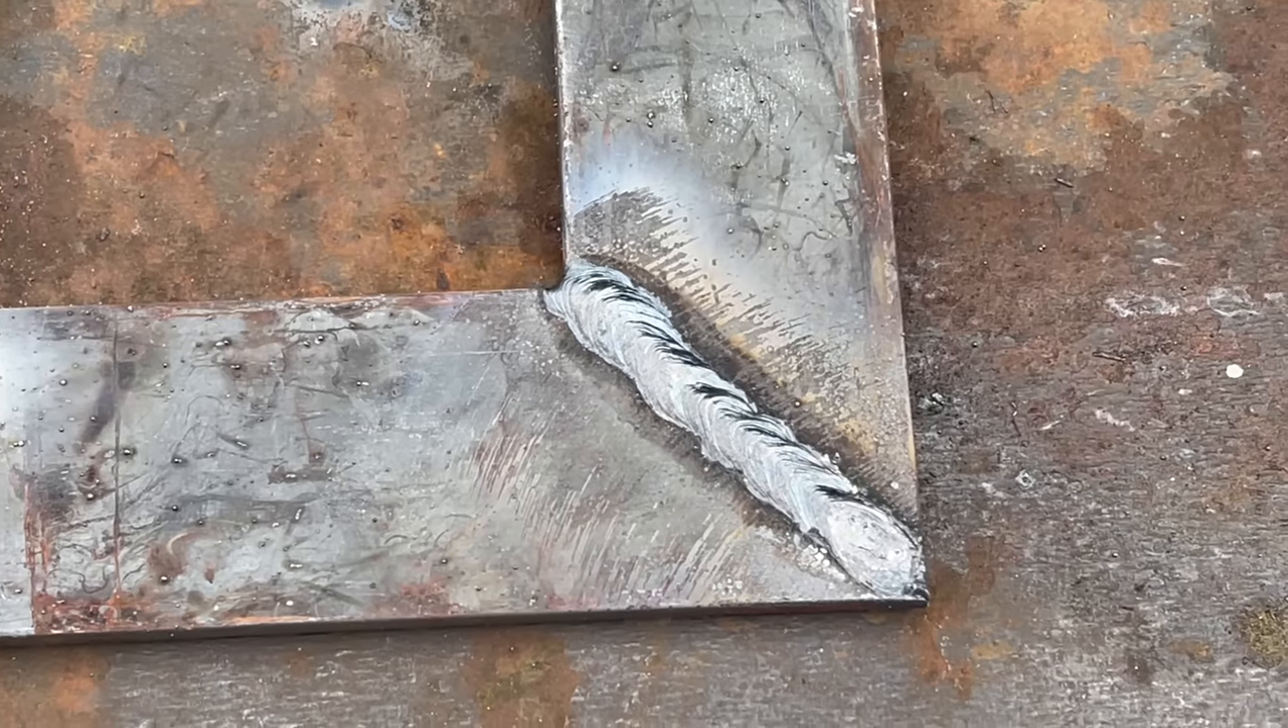And here are my first continuous welds with the stick welder.